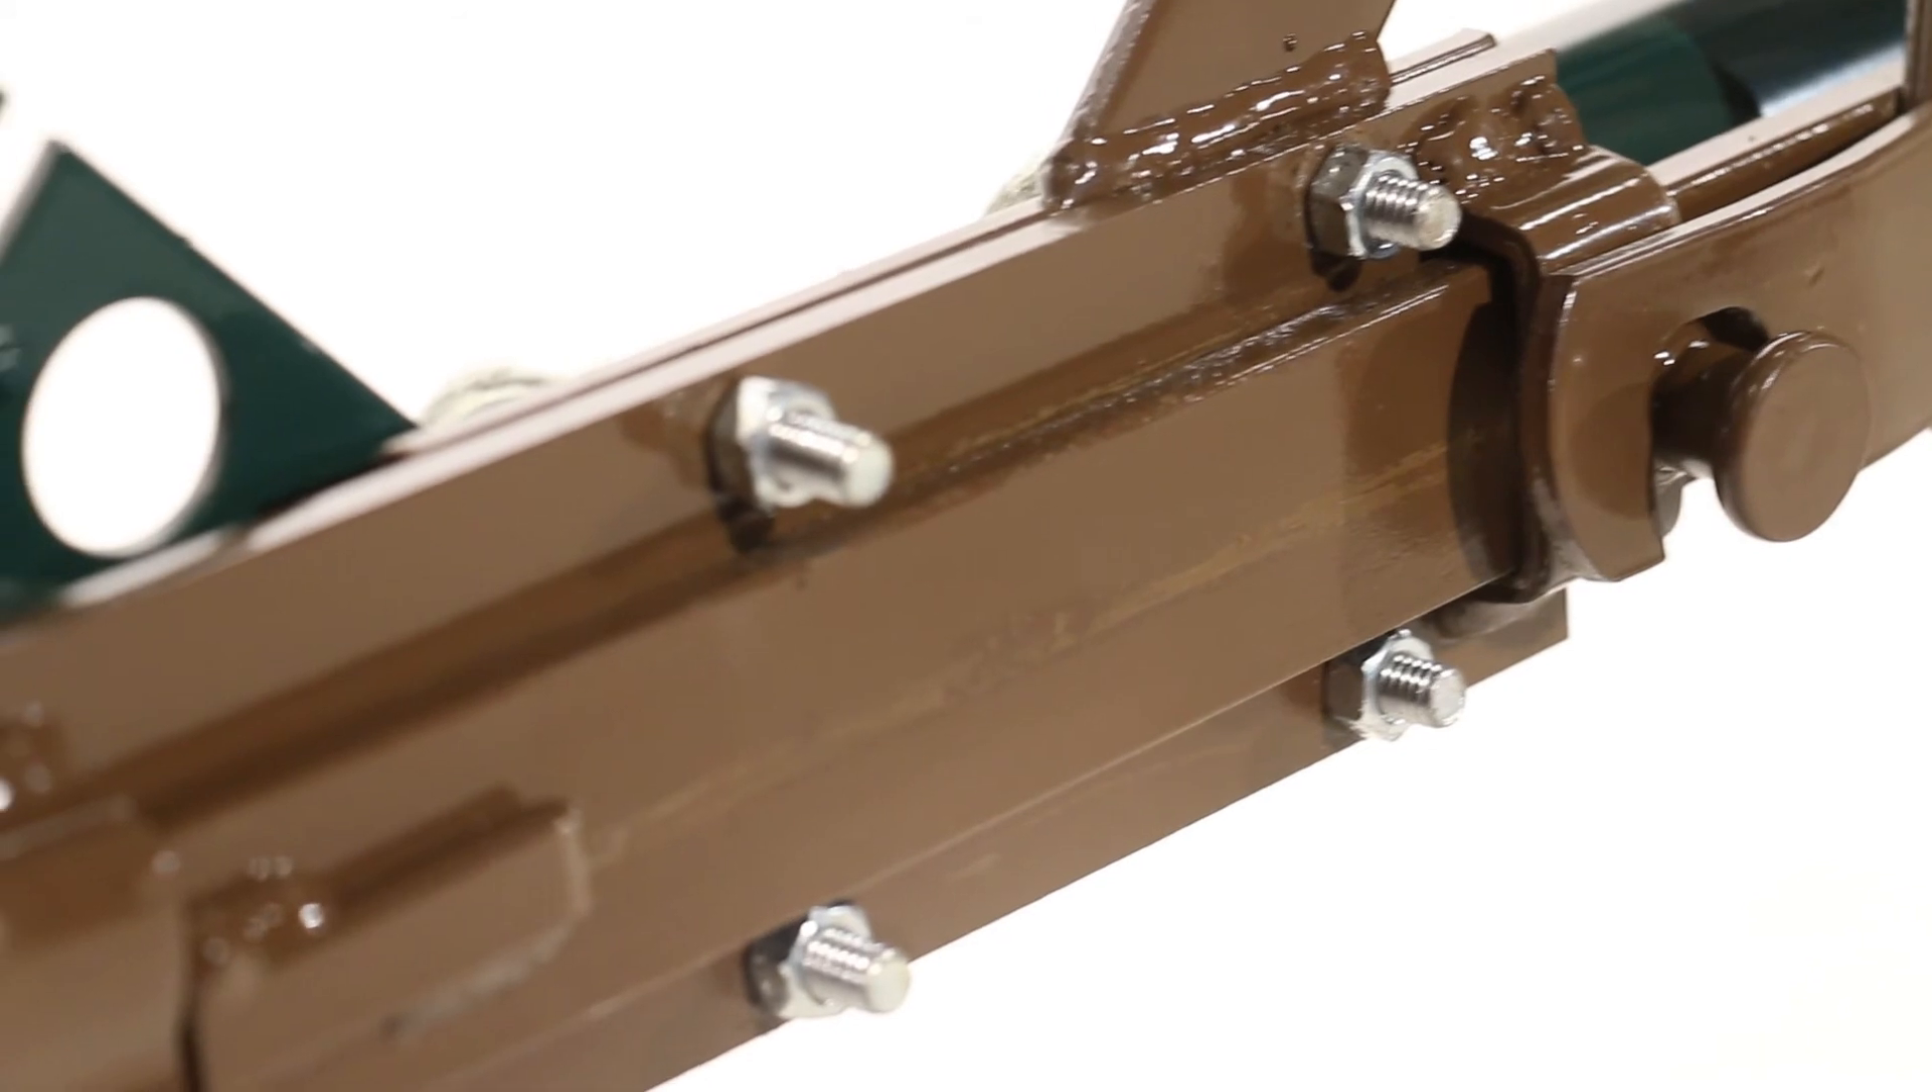Your lever latch is now properly installed and ready for use.